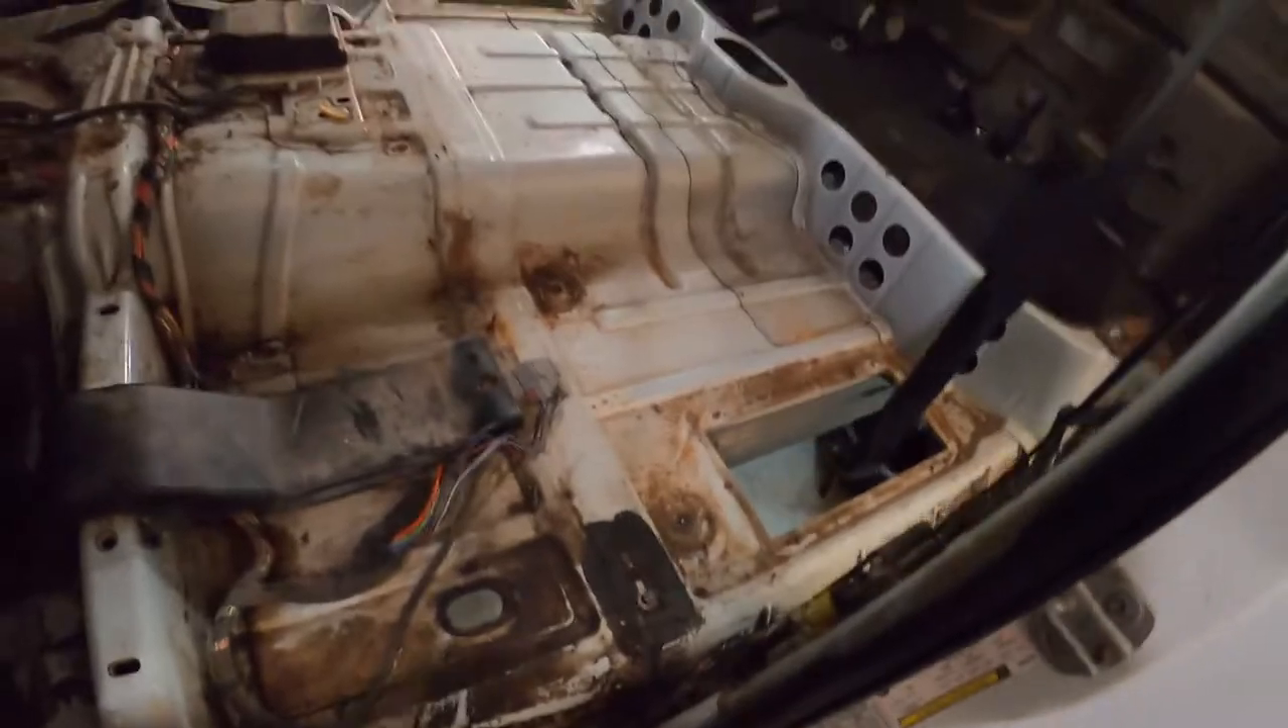Just took seats out back seats taken out.